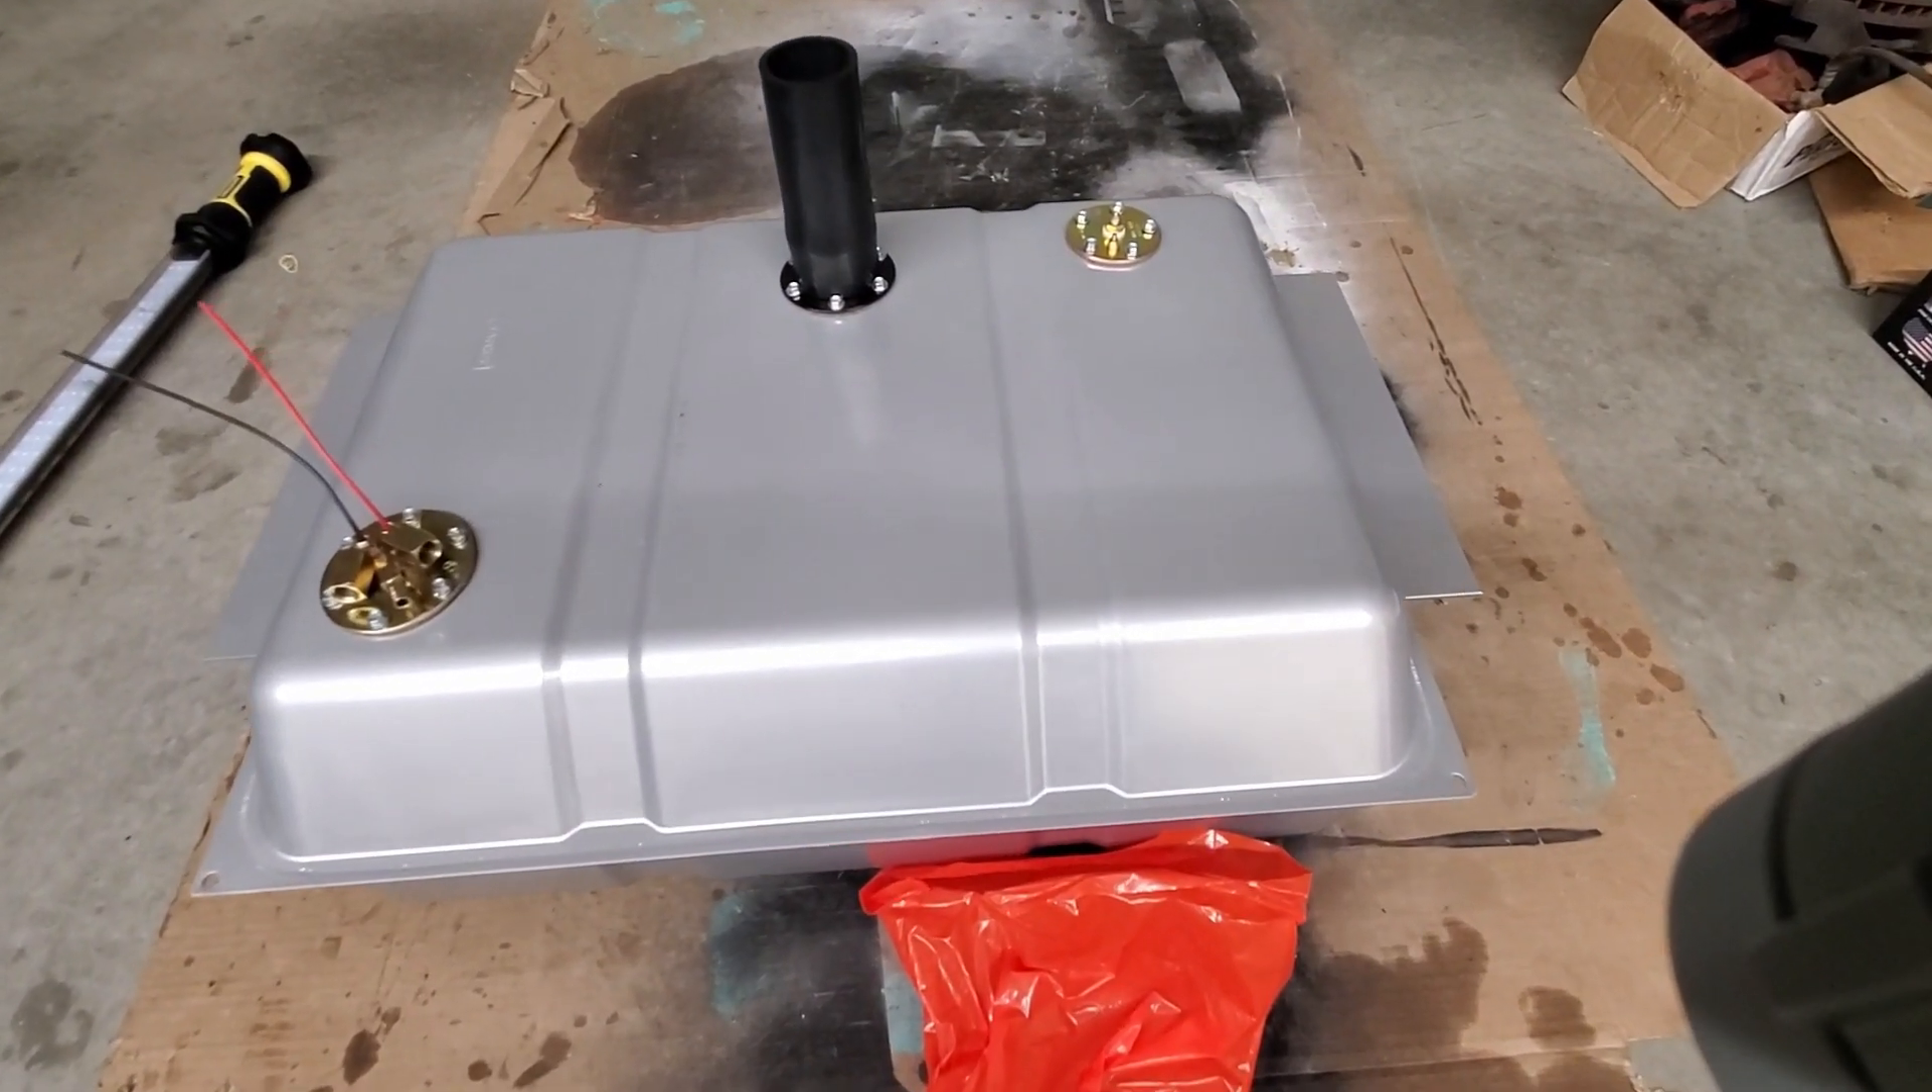Well that is the tank put together guys.